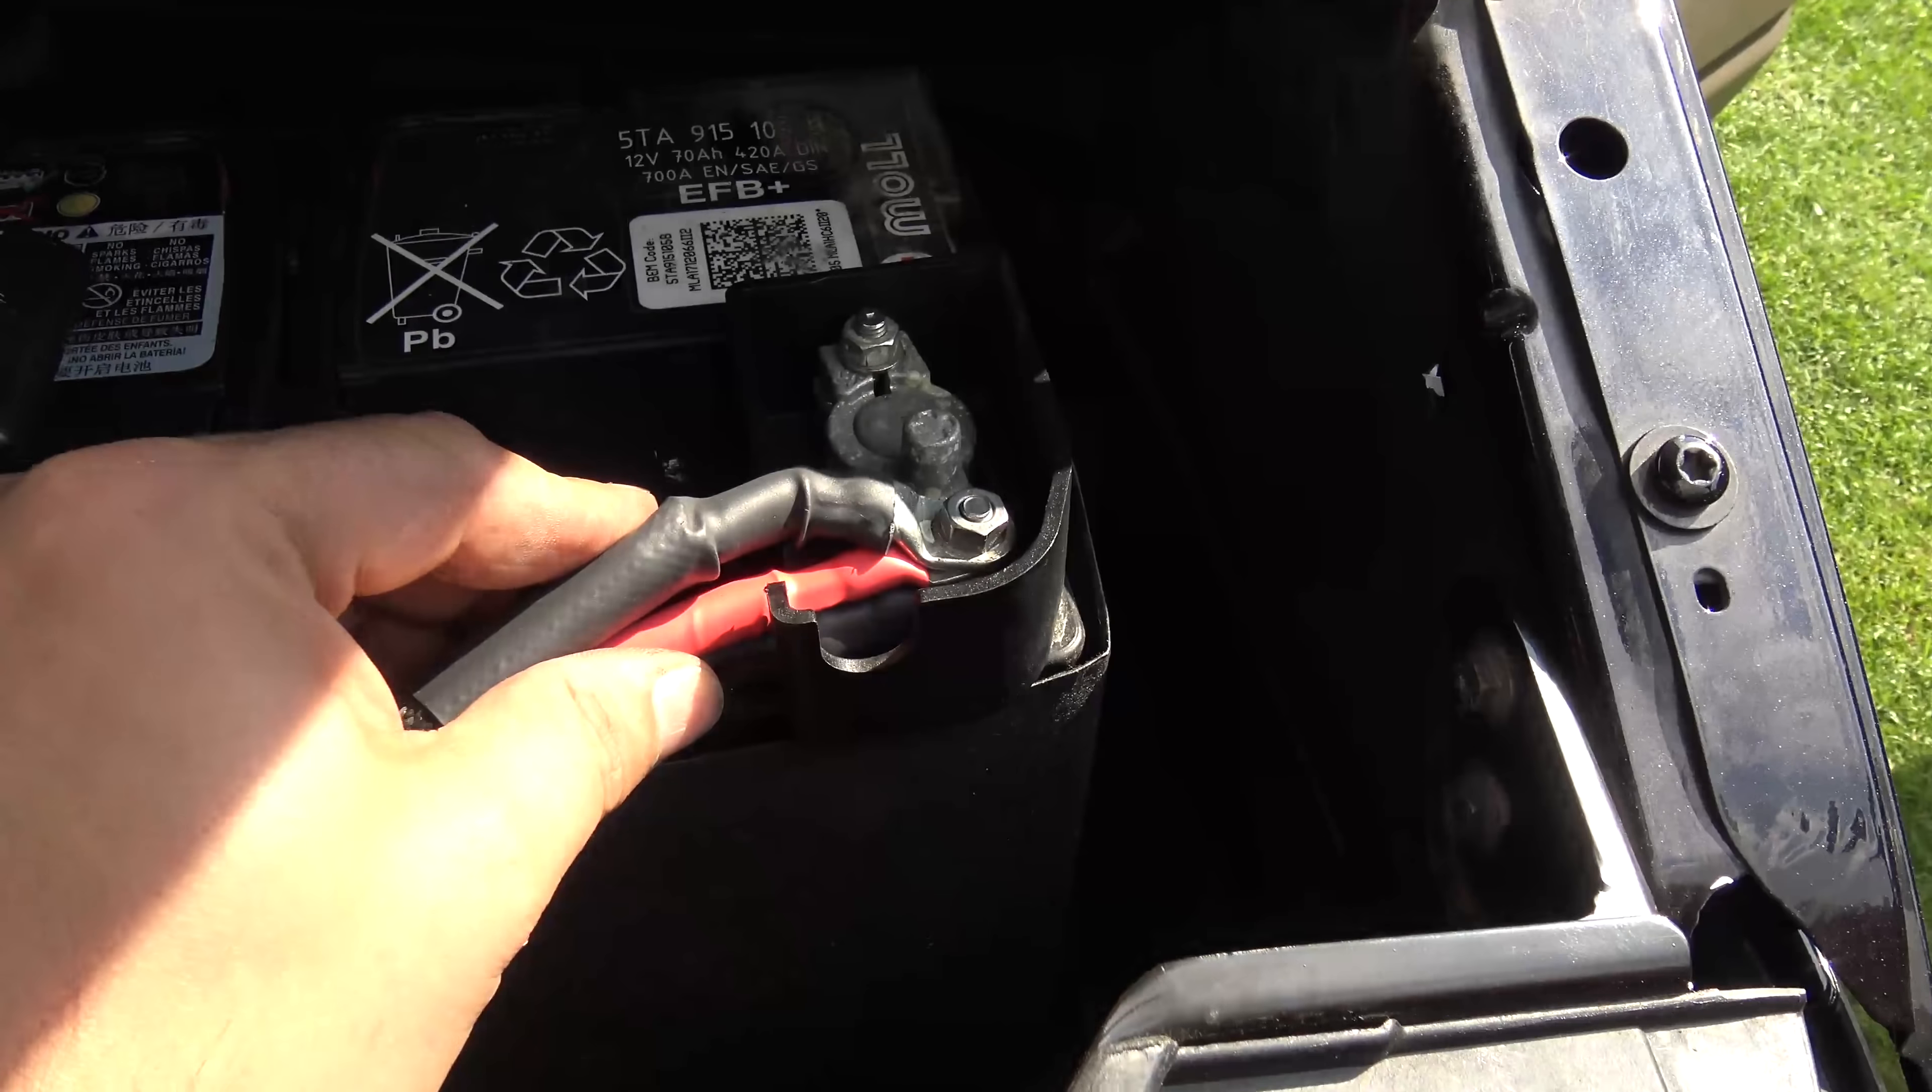Okay, so that's the terminals fitted to the battery then.